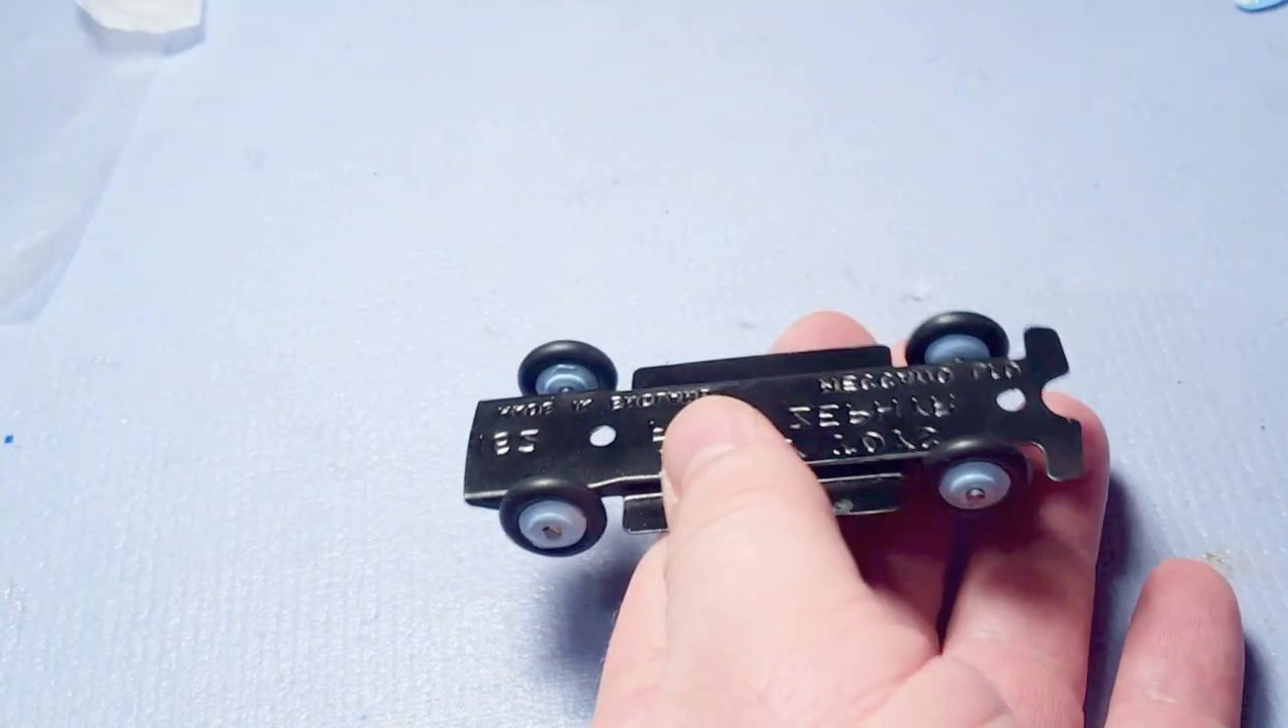So there we have it my wheels on the base.